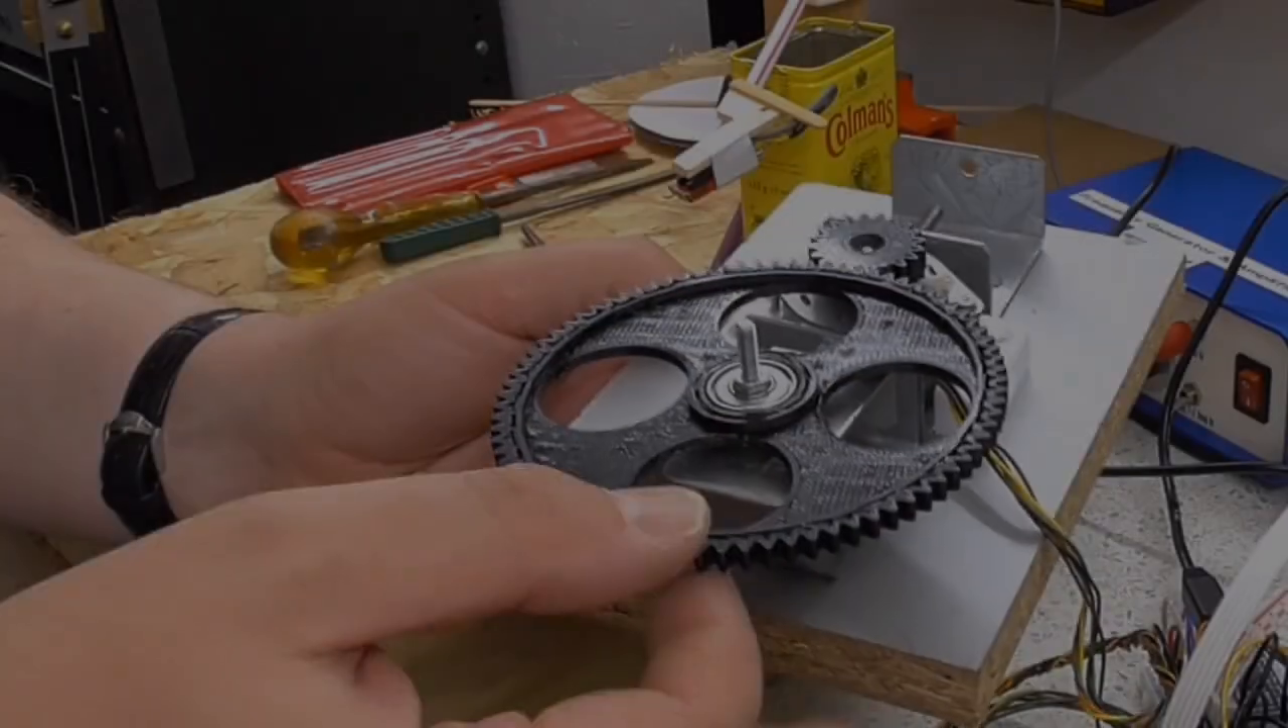And I've put the bearing in the middle there so it's time for a little demonstration I think.